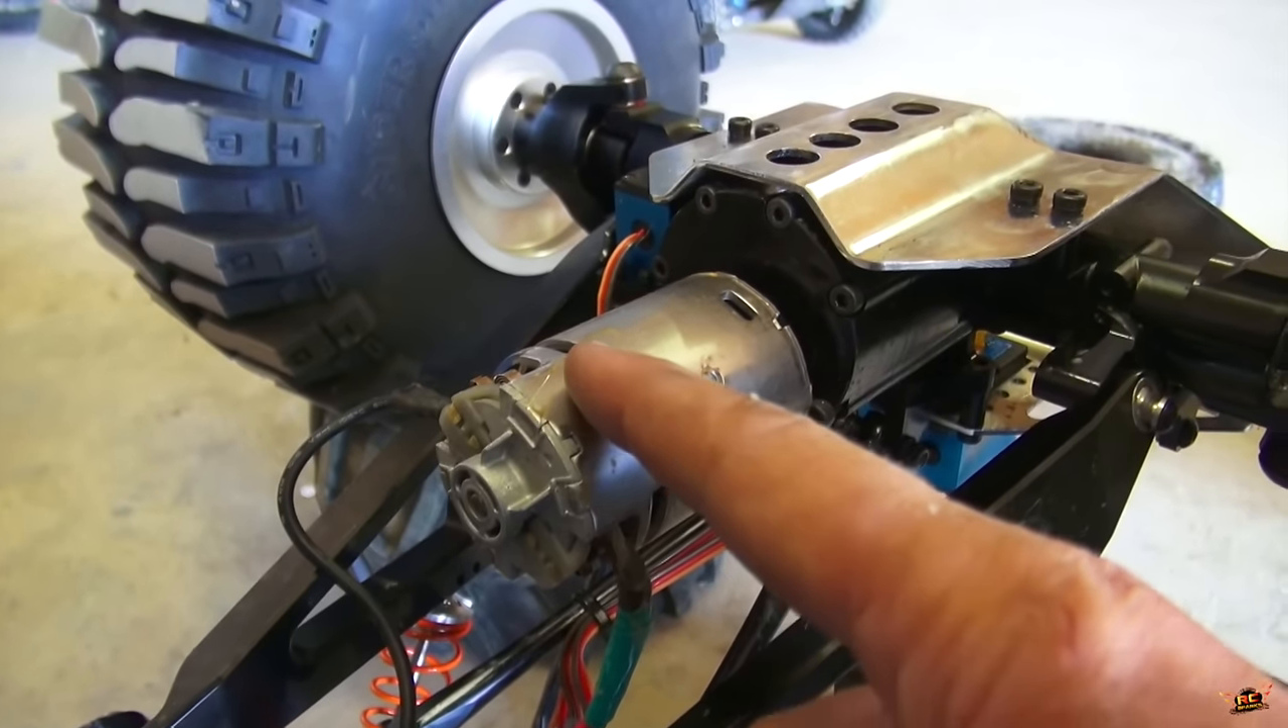So, when I put these in, it sticks out quite far which causes a hangup point right here.